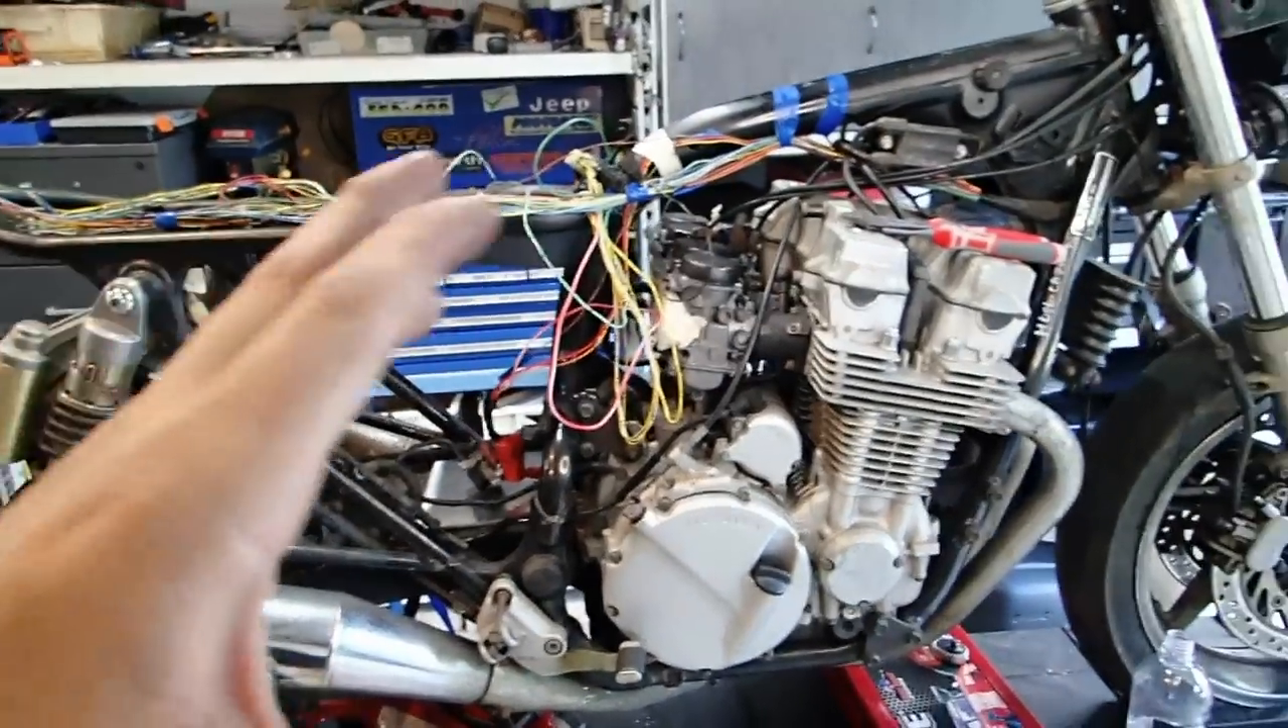And obviously, I've taken all that black loom off, the loom covering.